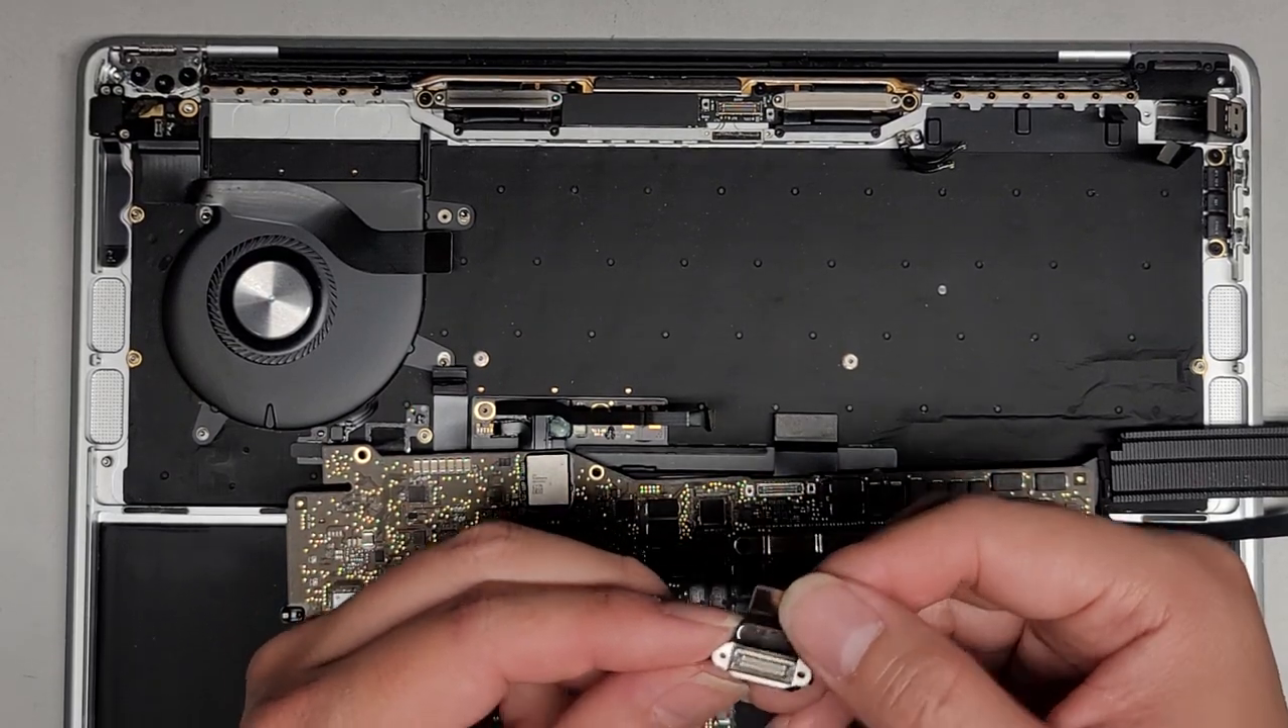So here you go. We got this connector out.